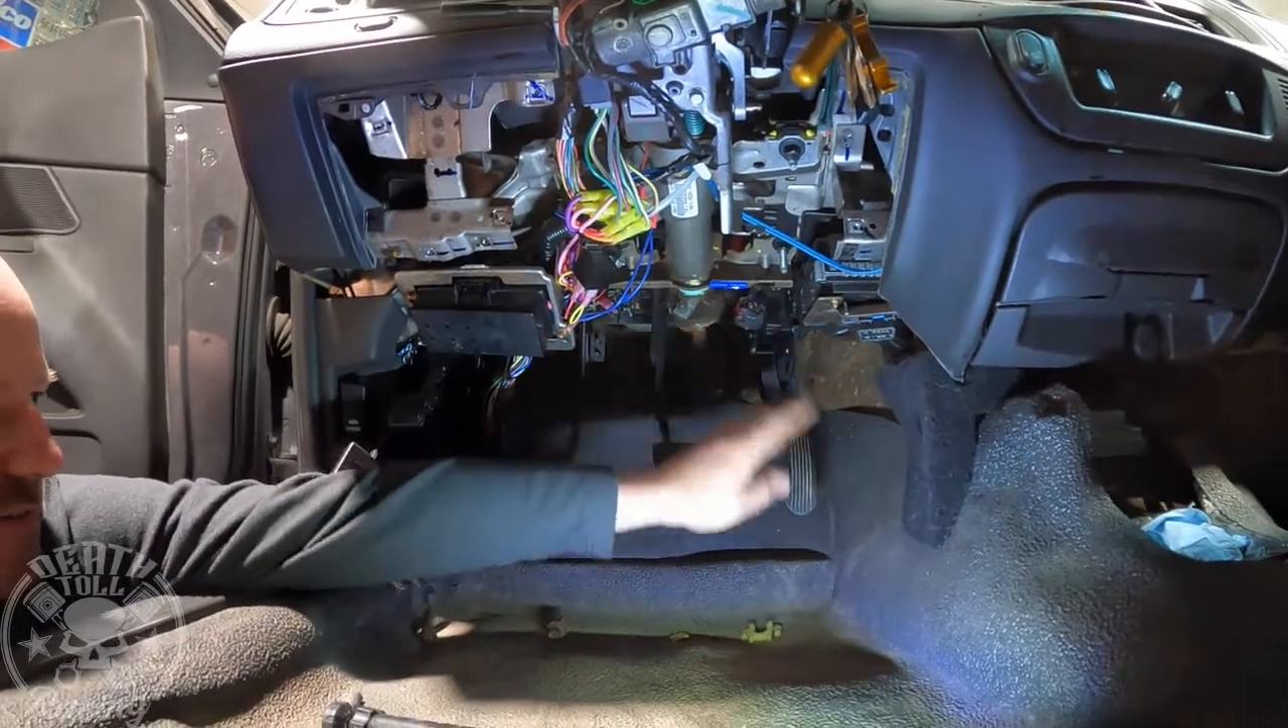Obviously i need to put the bottom of my dash back together.